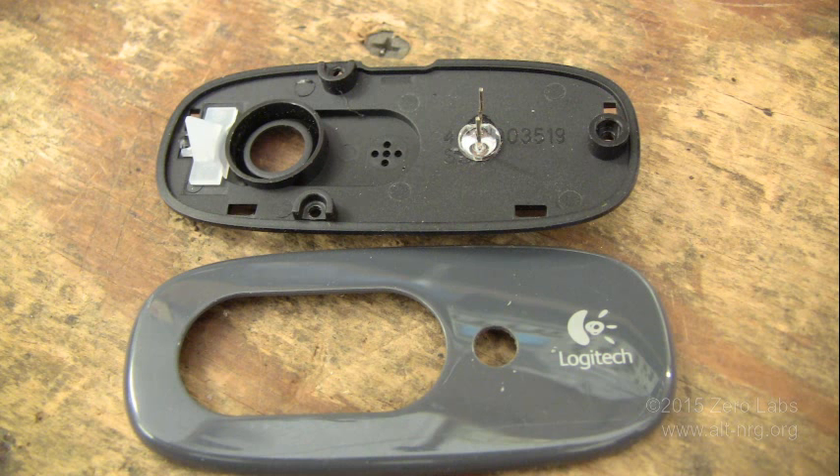Anyway, this next photo shows the bezel and front cover removed from the webcam.